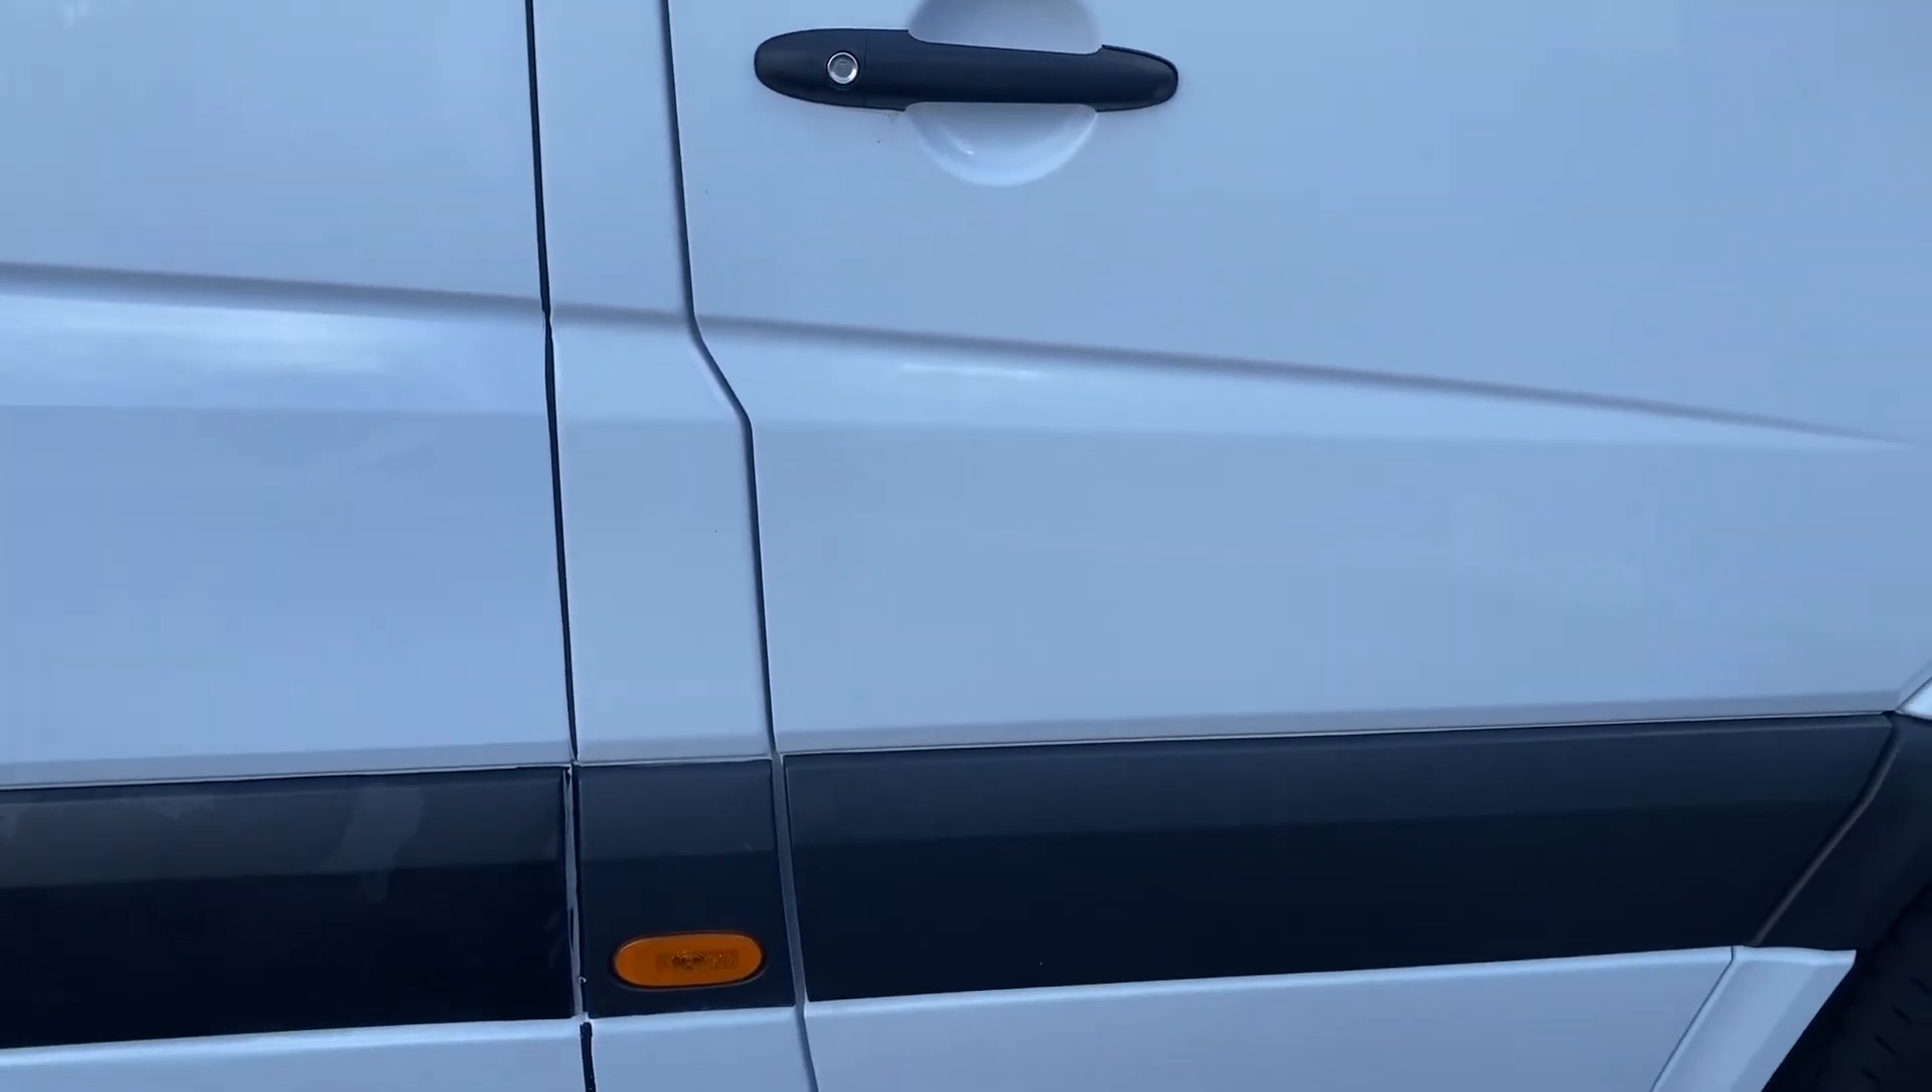Have a look at your panel gaps. It all lines up nicely, as it should.